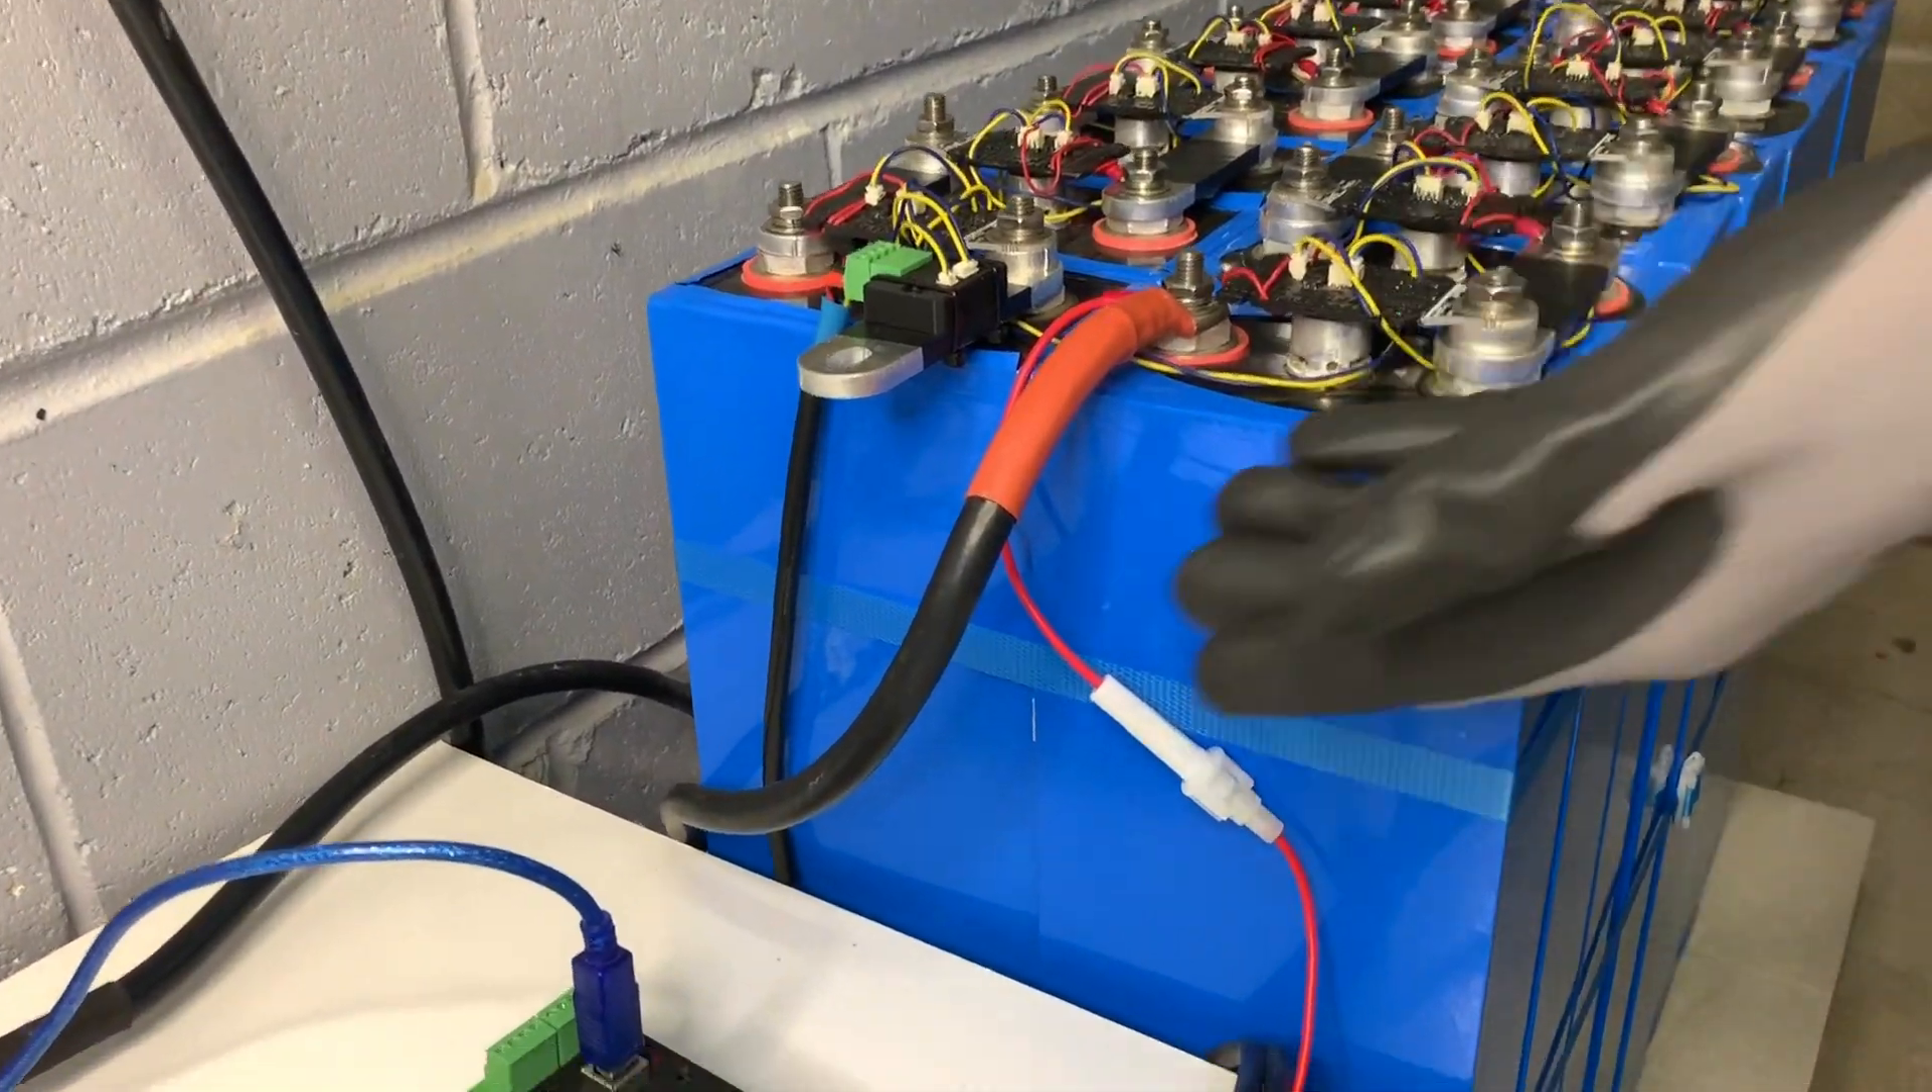So in this case what you can see we've already attached the positive lead to the battery and so in this case here we've got the large positive cable that's to take the large current.